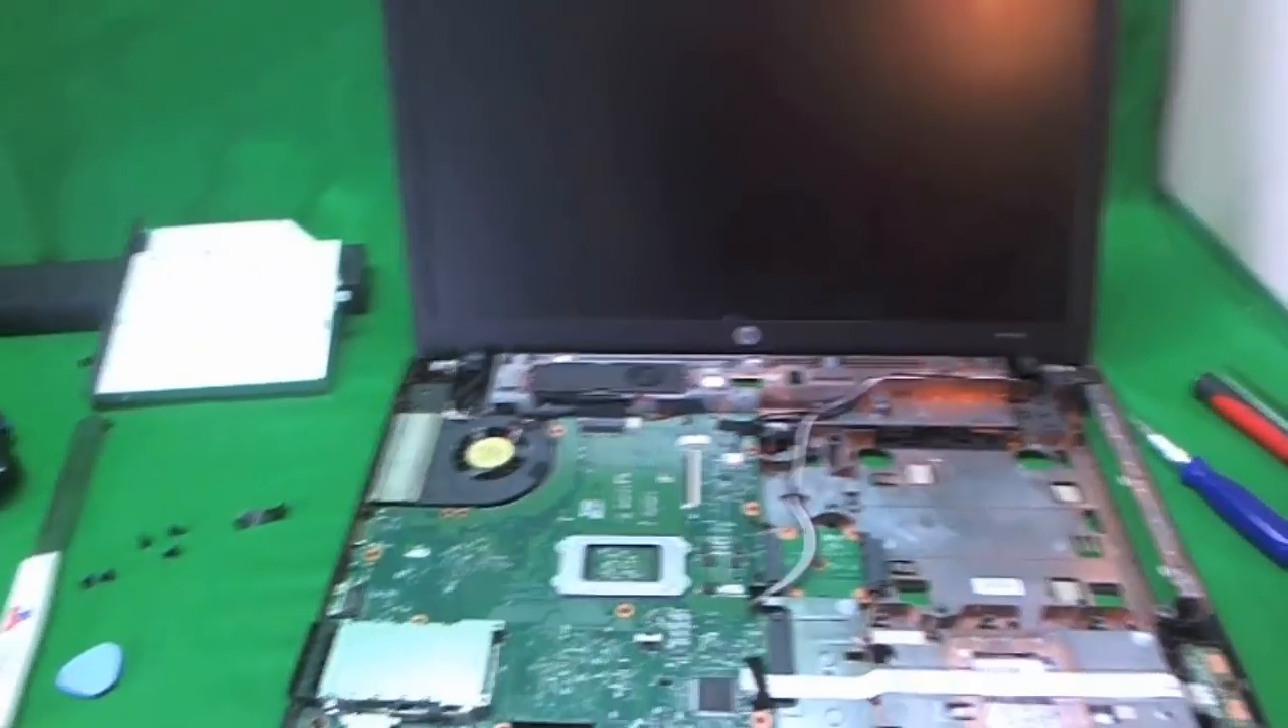Now the top cover is off.